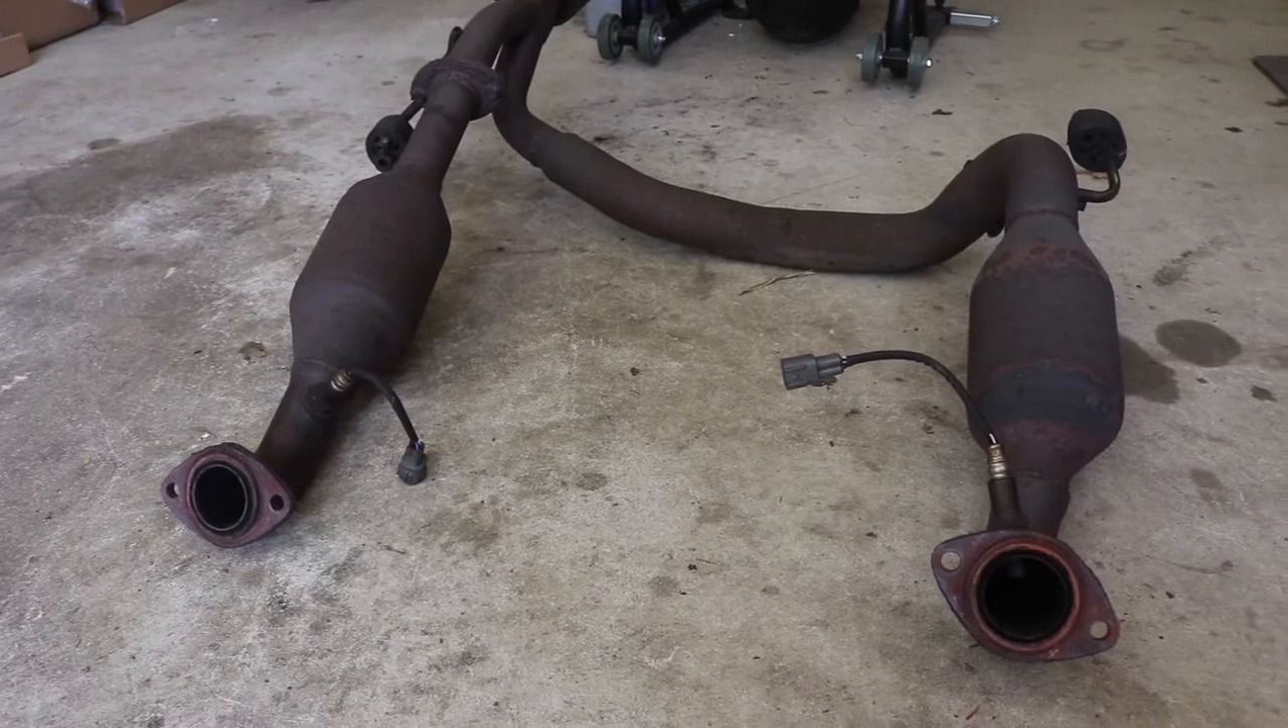And here's the fully removed catalytic converter.